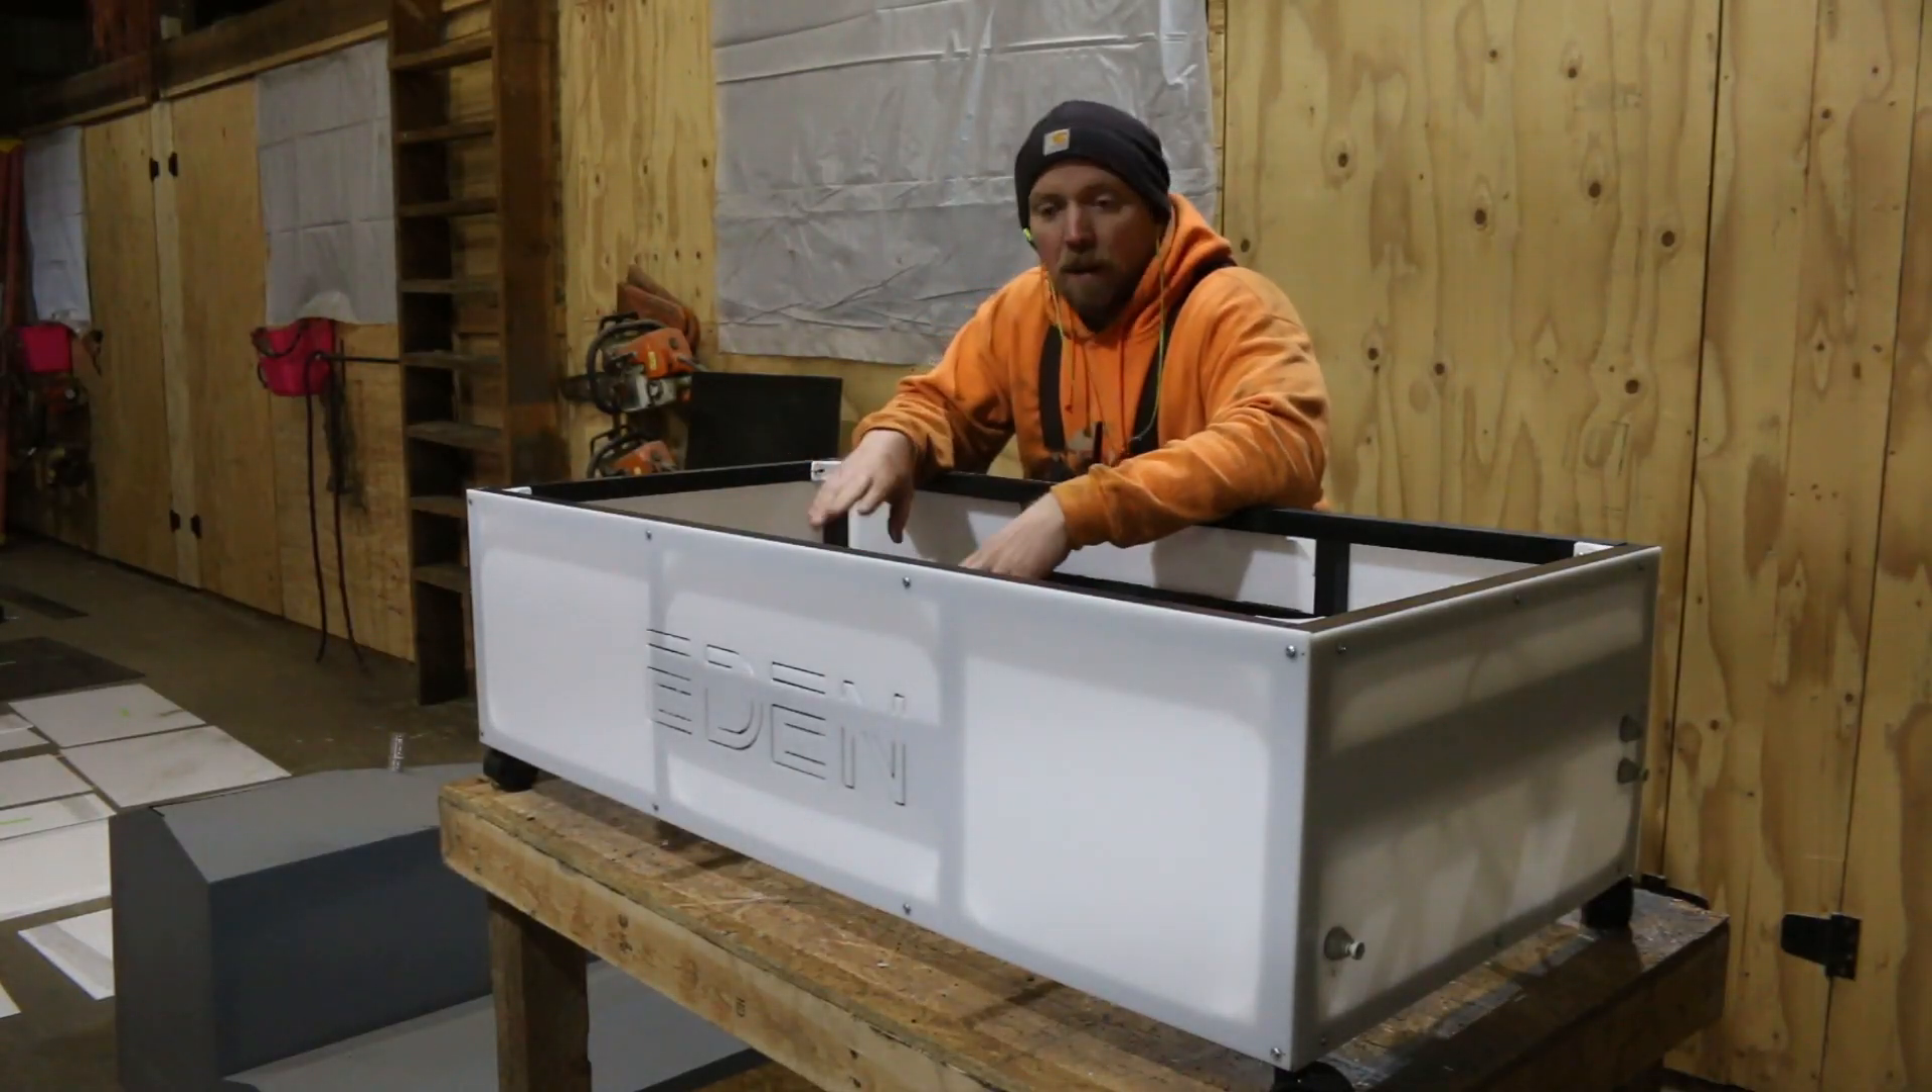We got the base put together.